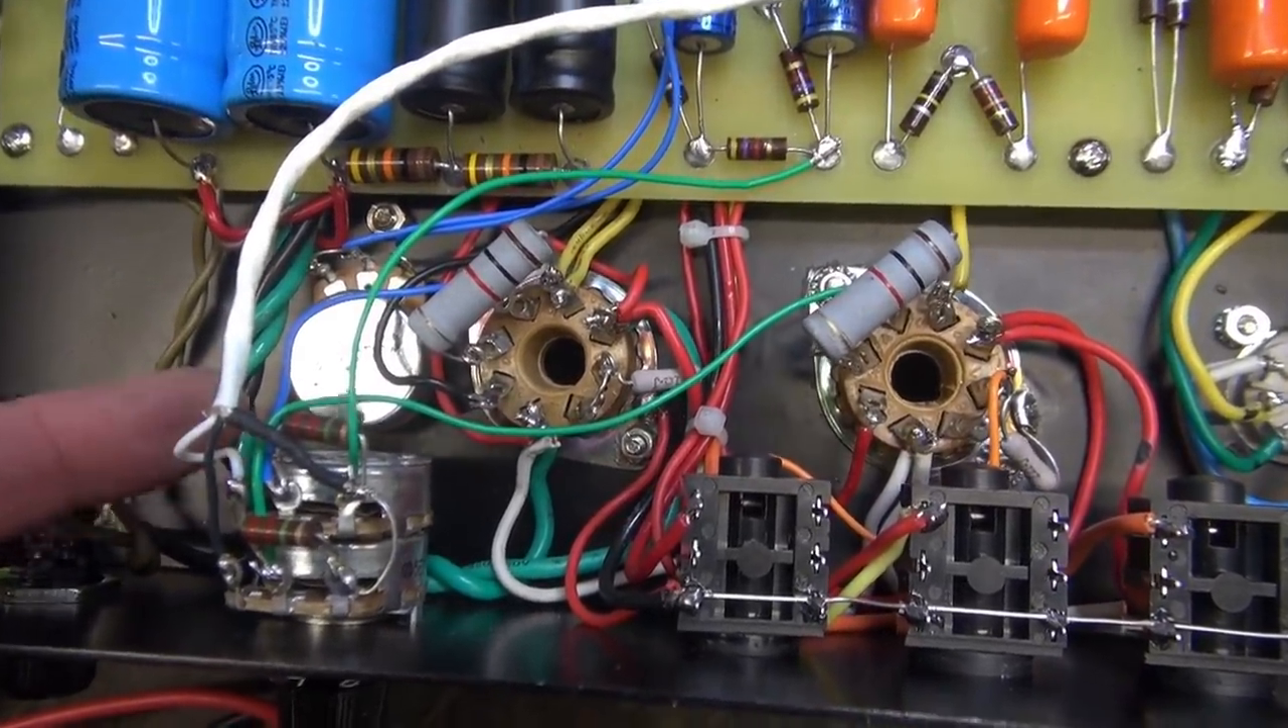Both tube sockets are installed and wired up.